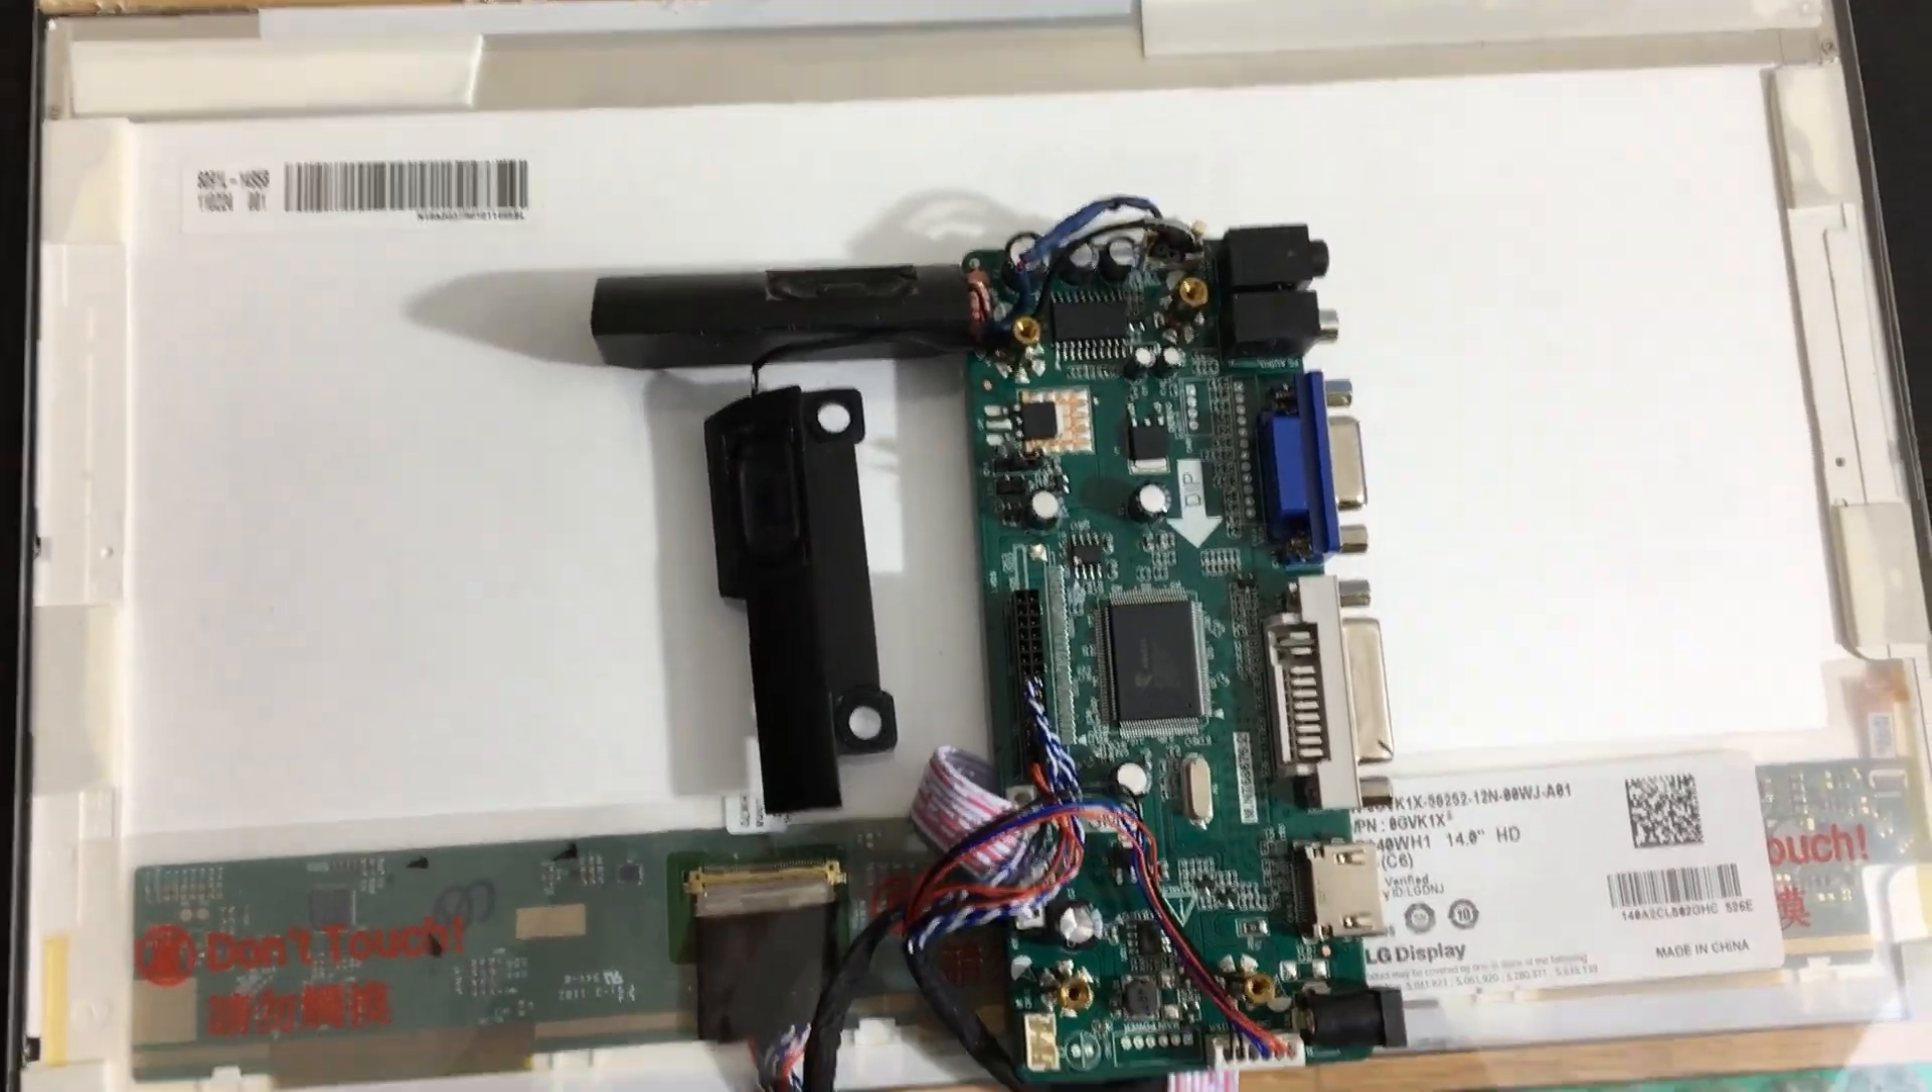I glued my old laptop speakers on back of the monitor near to controller board and plugged it to speaker port on controller board.